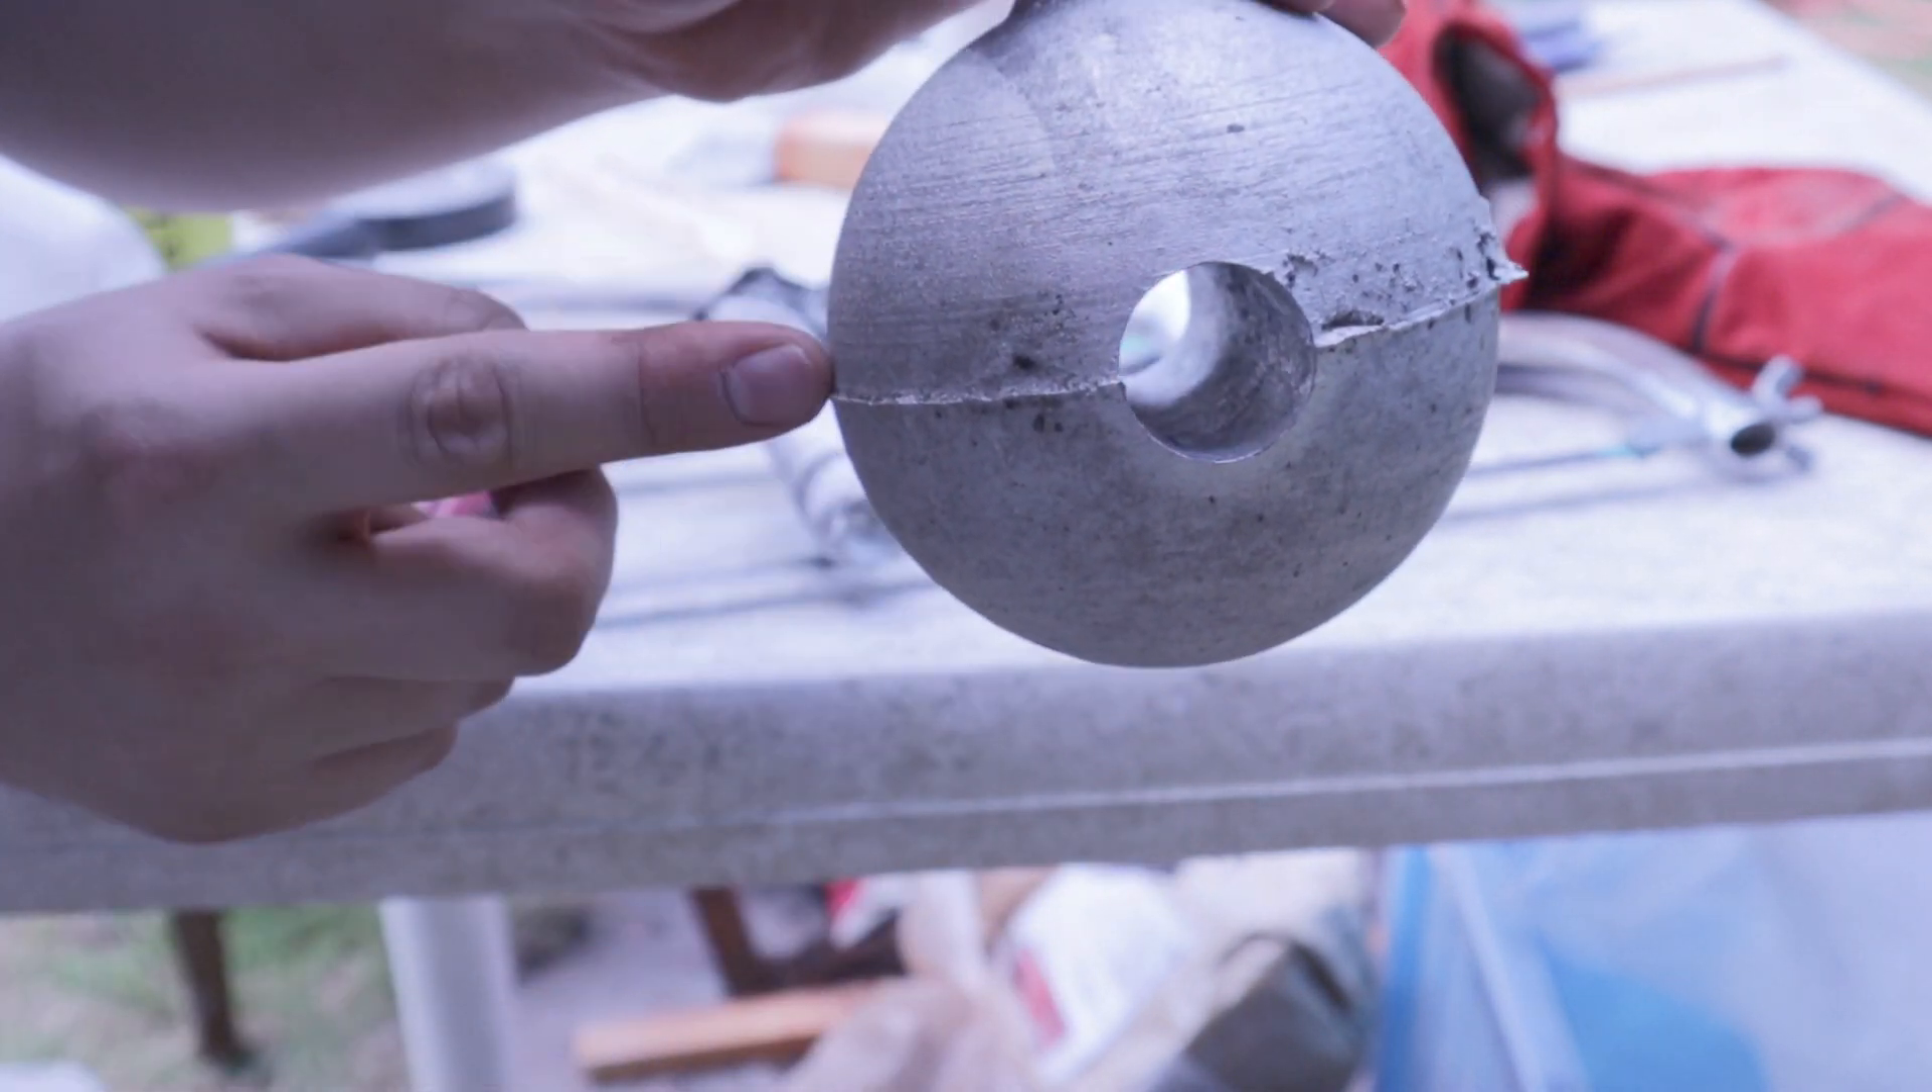And they're not quite lined up those hemispheres either so I've got to do a bit of sanding to sort this edge misalignment out but I think we should be alright.